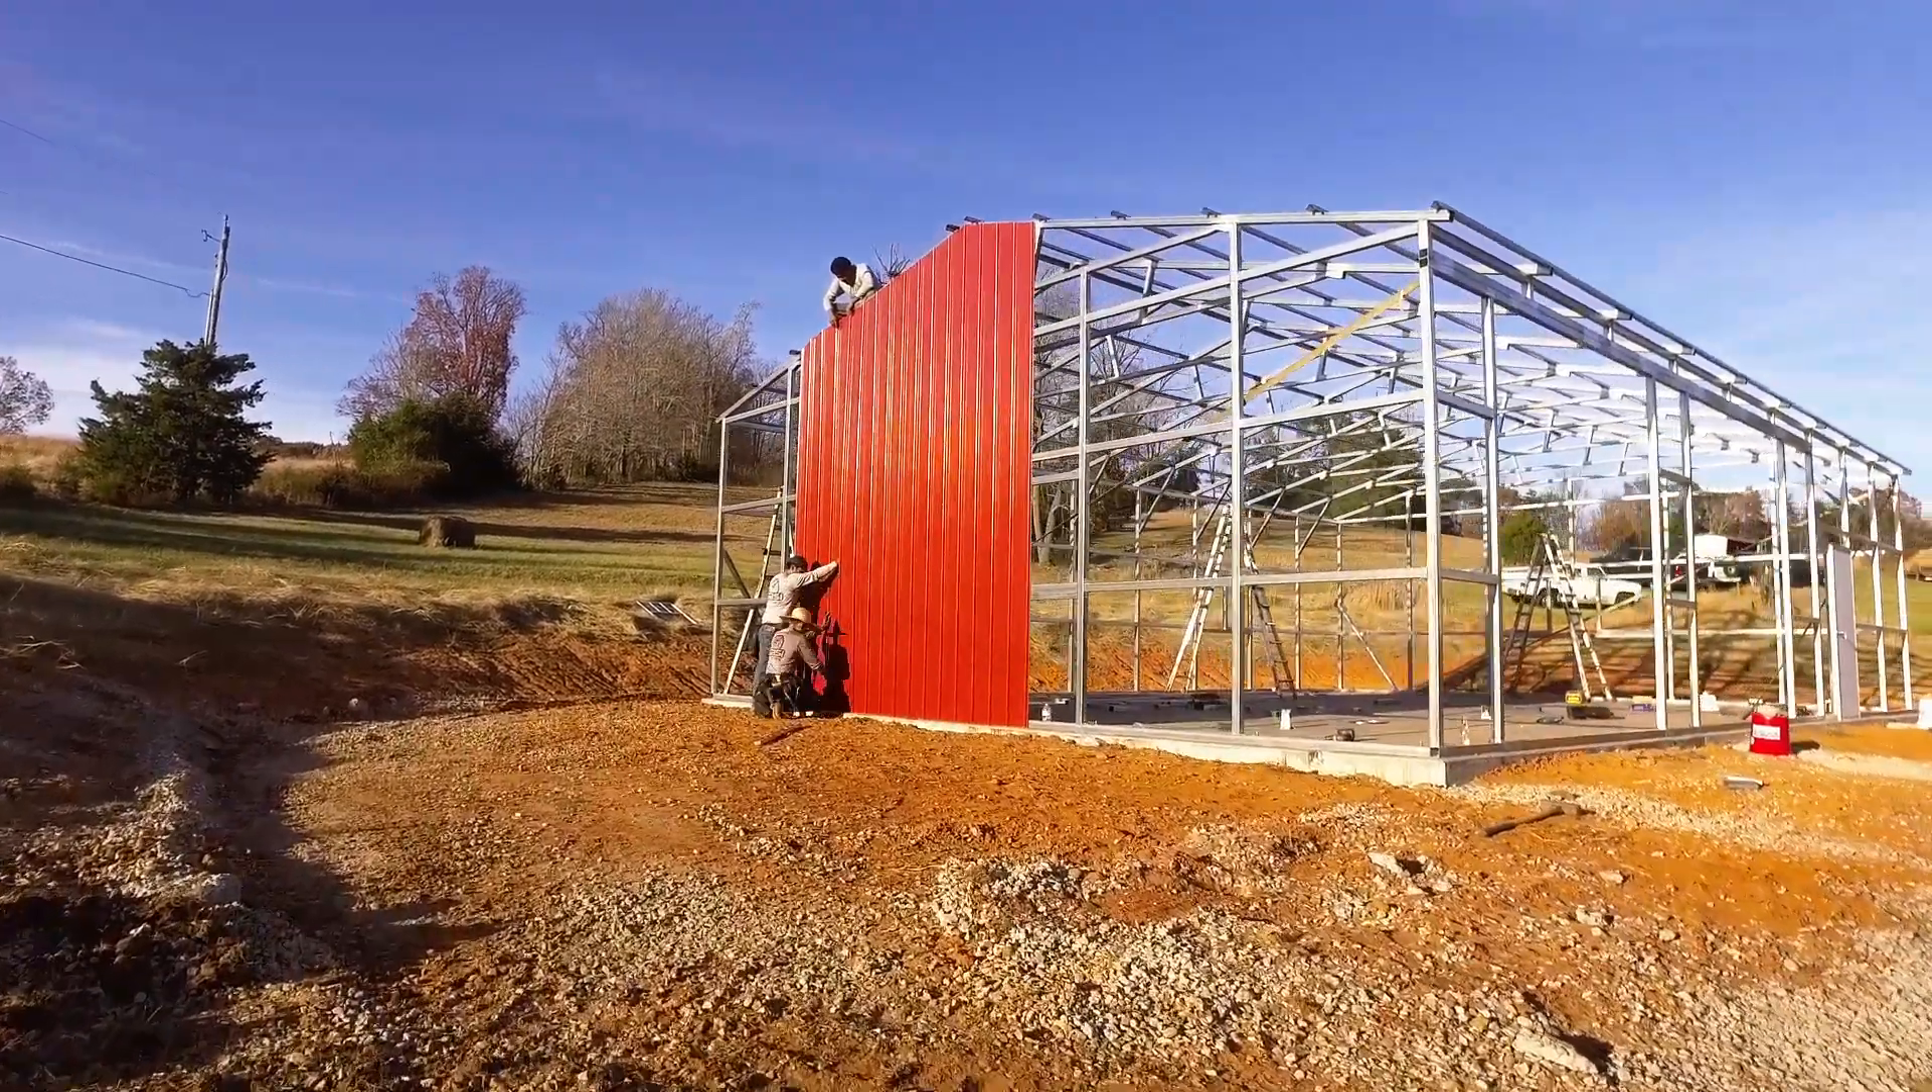And there we have it the sheet metal is going on.